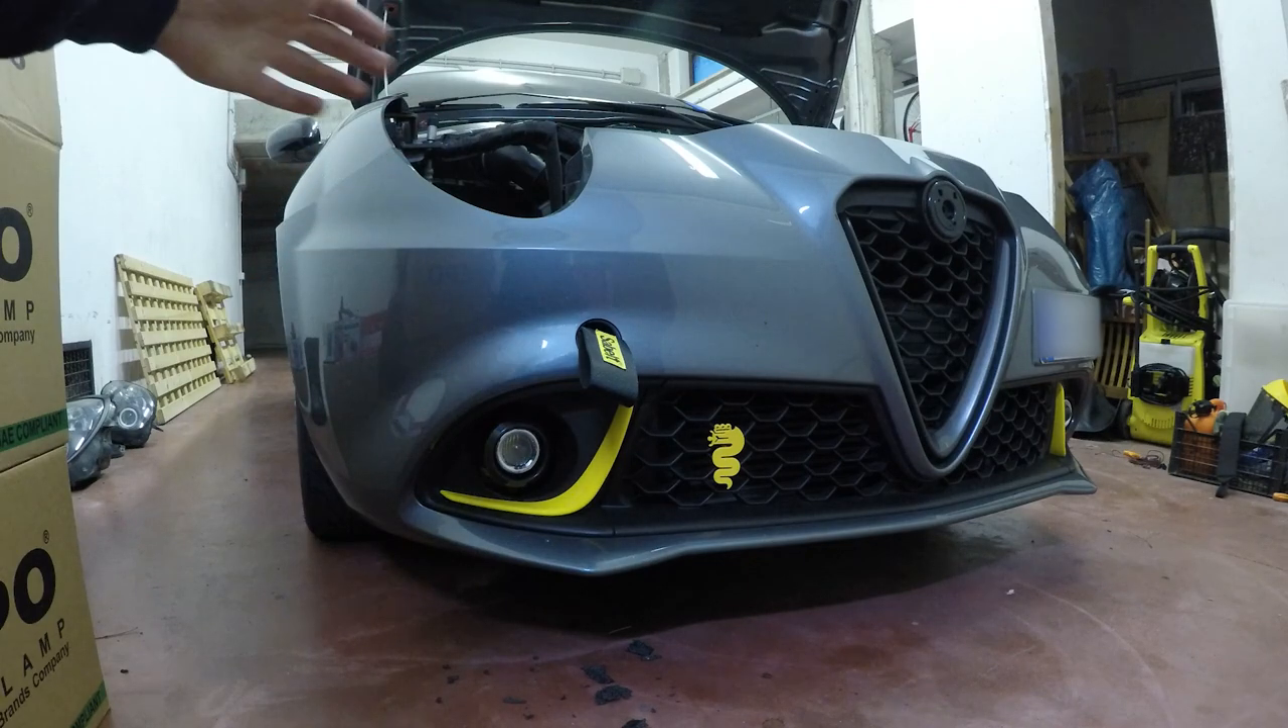Purtroppo vedete il paraurti non montato completamente in quanto mancano i fari, lo stemma.